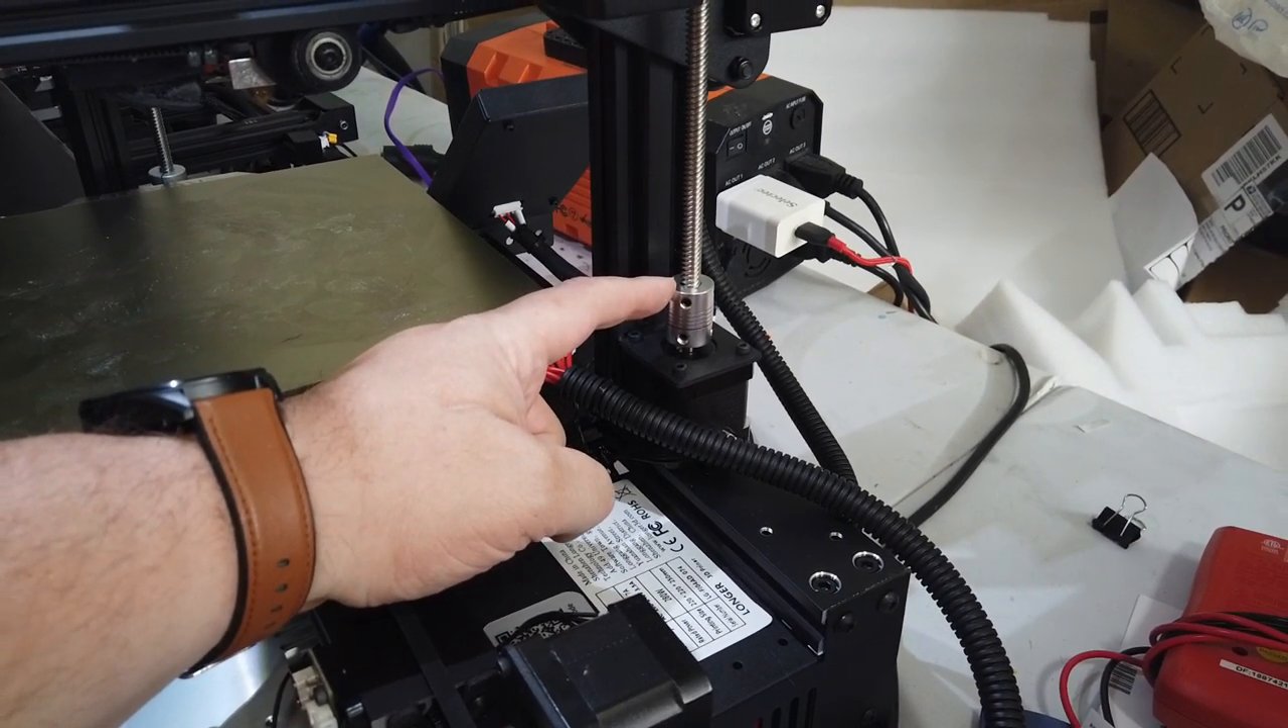And the lead screw fell right into the hole inside the coupler.